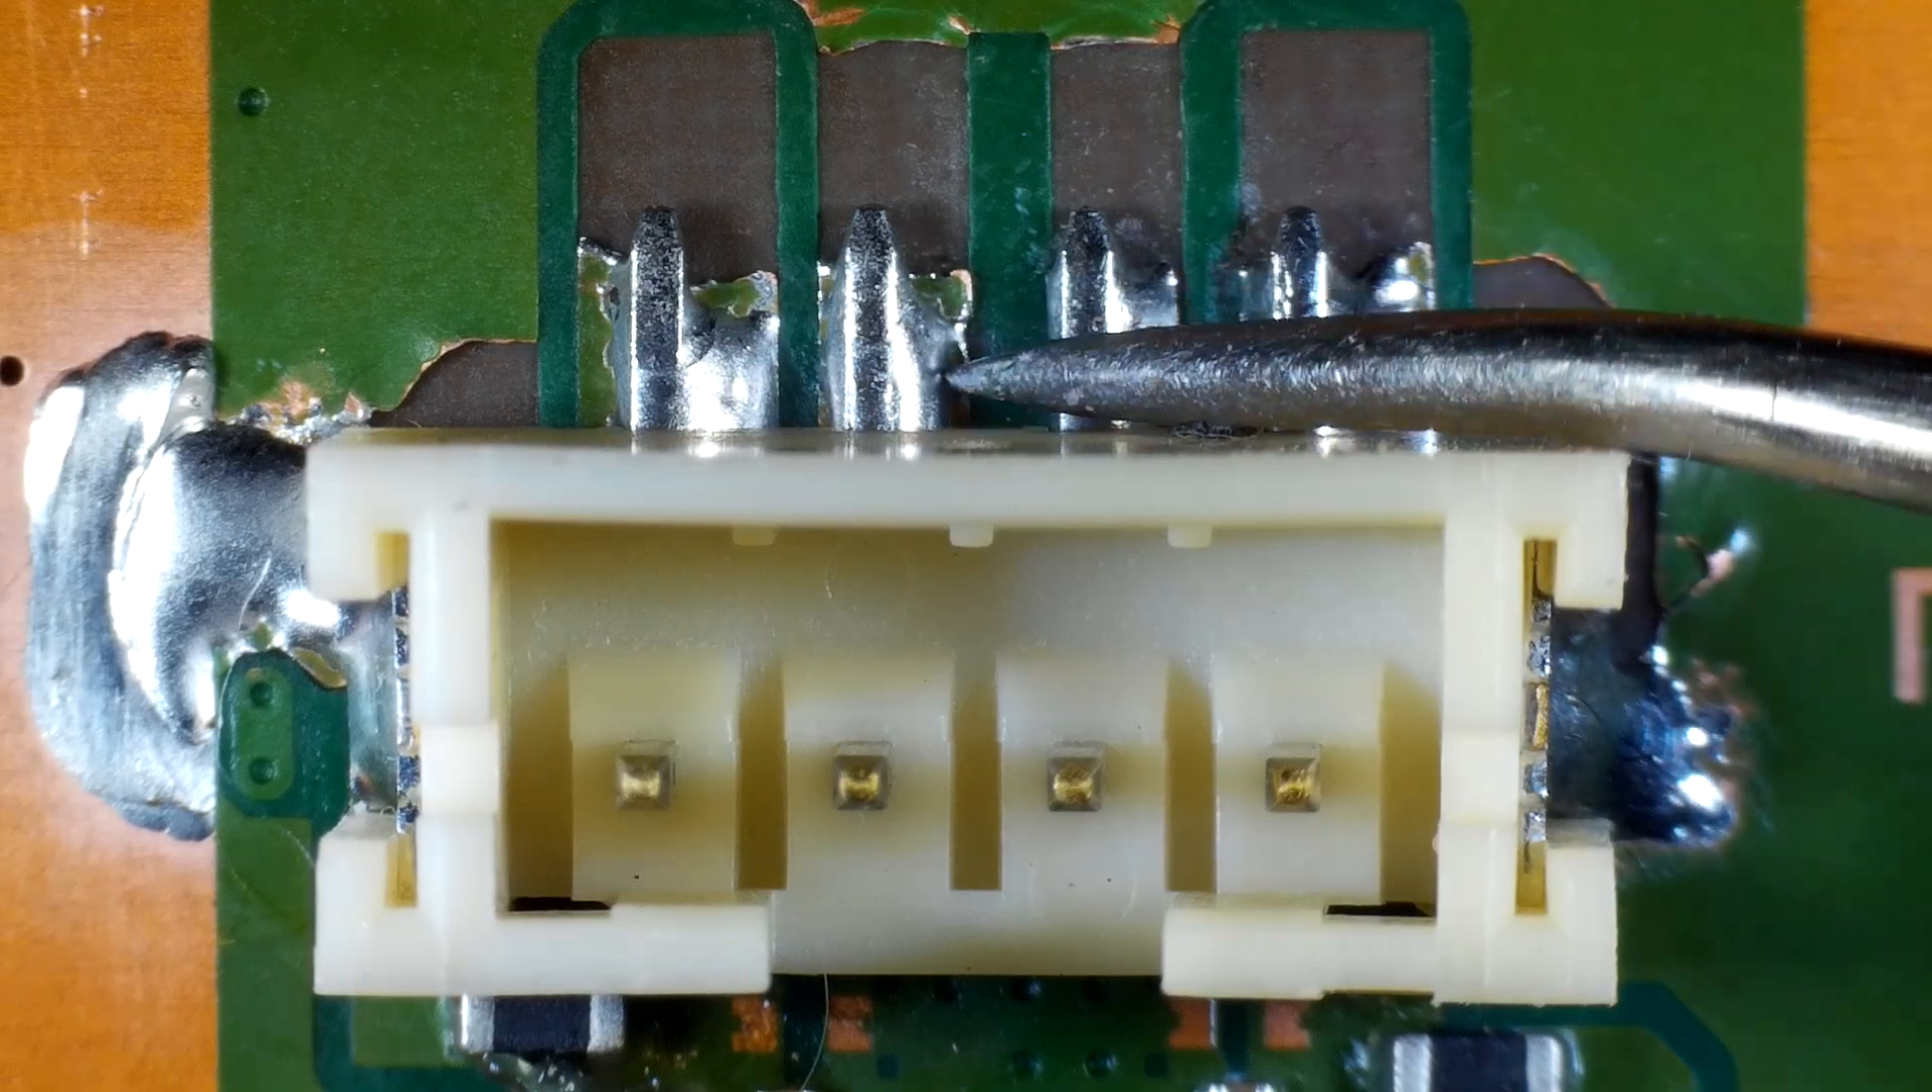So all of these pins are soldered on very well. These aren't going to go anywhere.